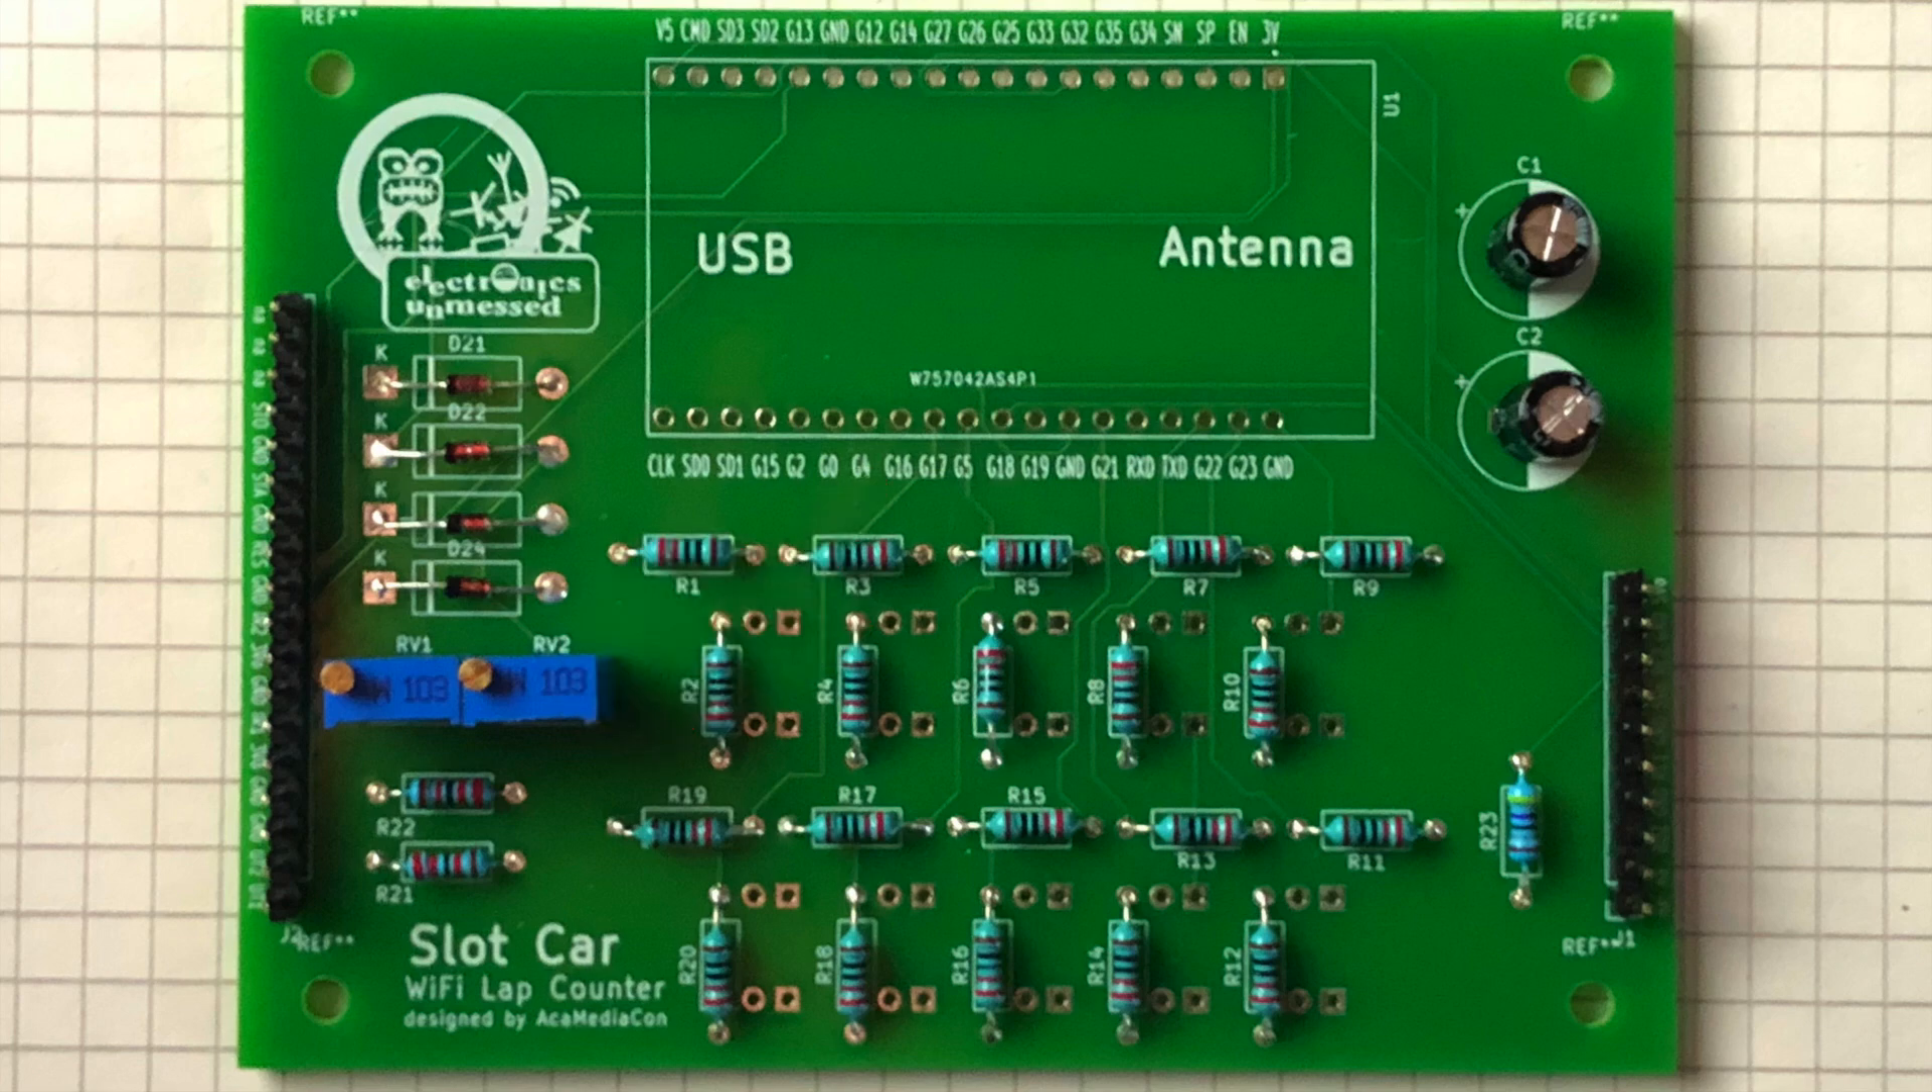Of course, the ESP32 development board is not assembled at this point in time.